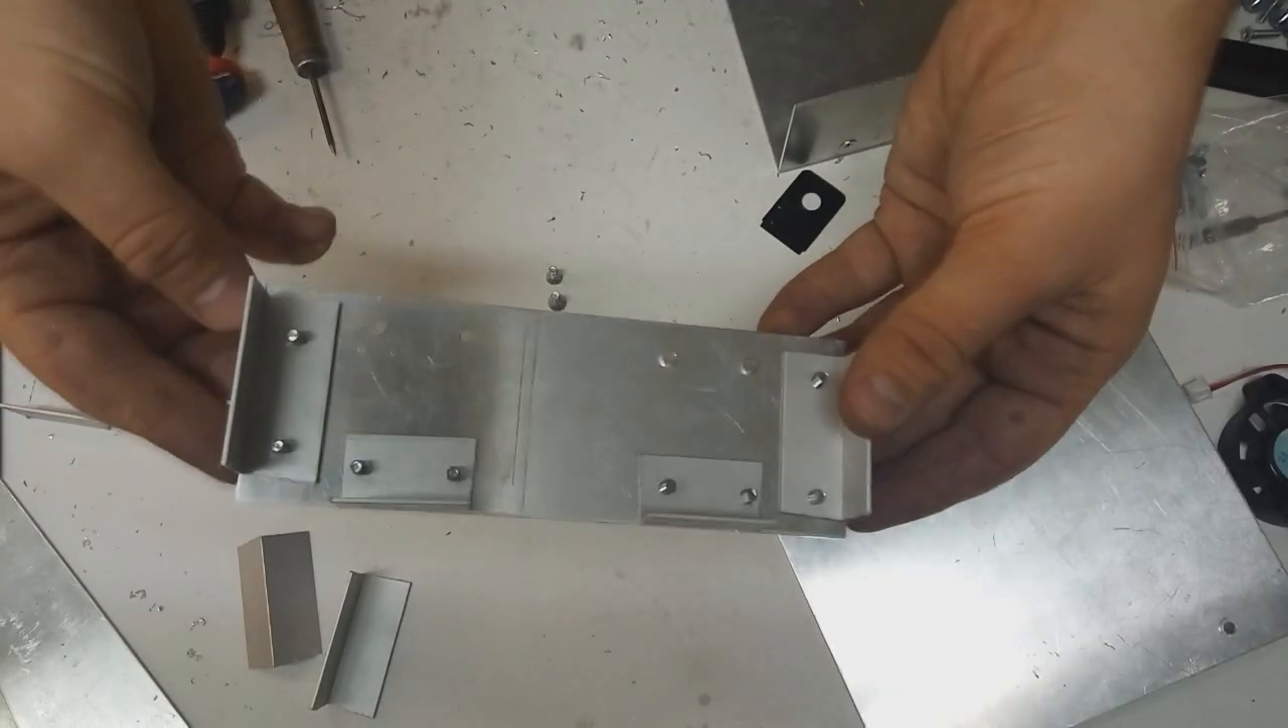Закрепил уголки для передней и задней части.